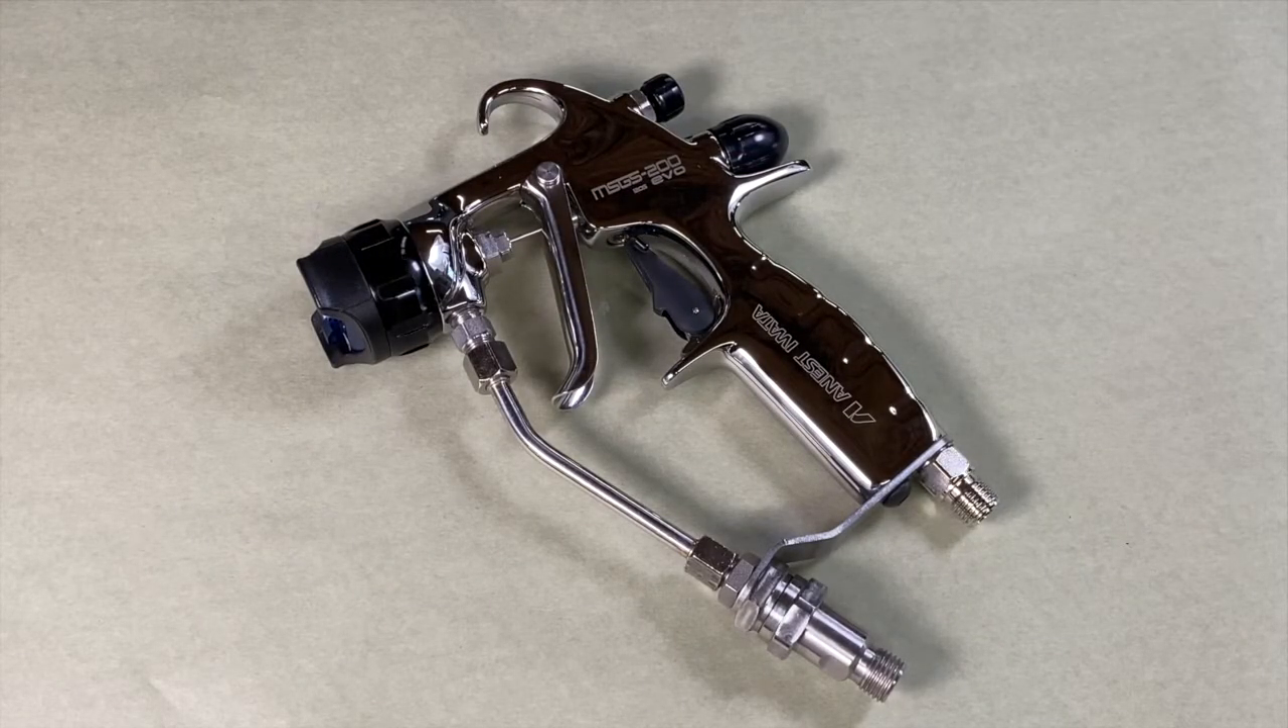Reassembly of the MSGS200 is now complete.